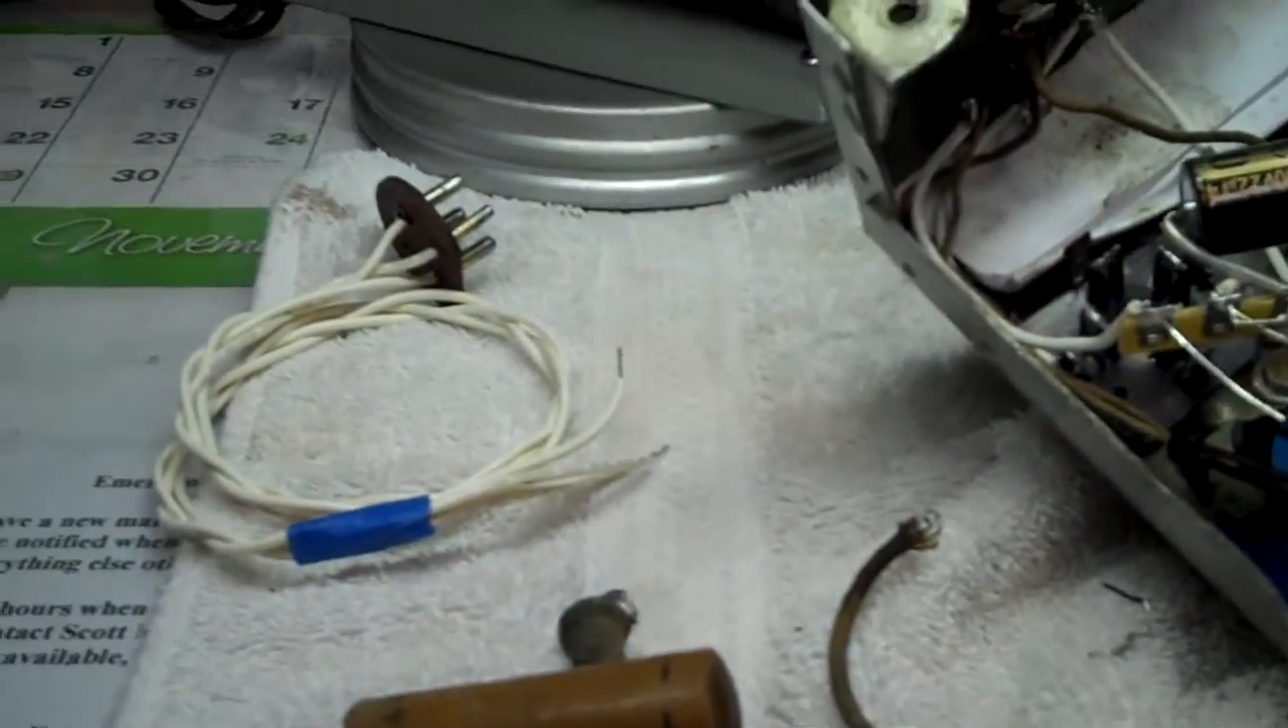I ran new wires to the speaker plug that's these babies right here.